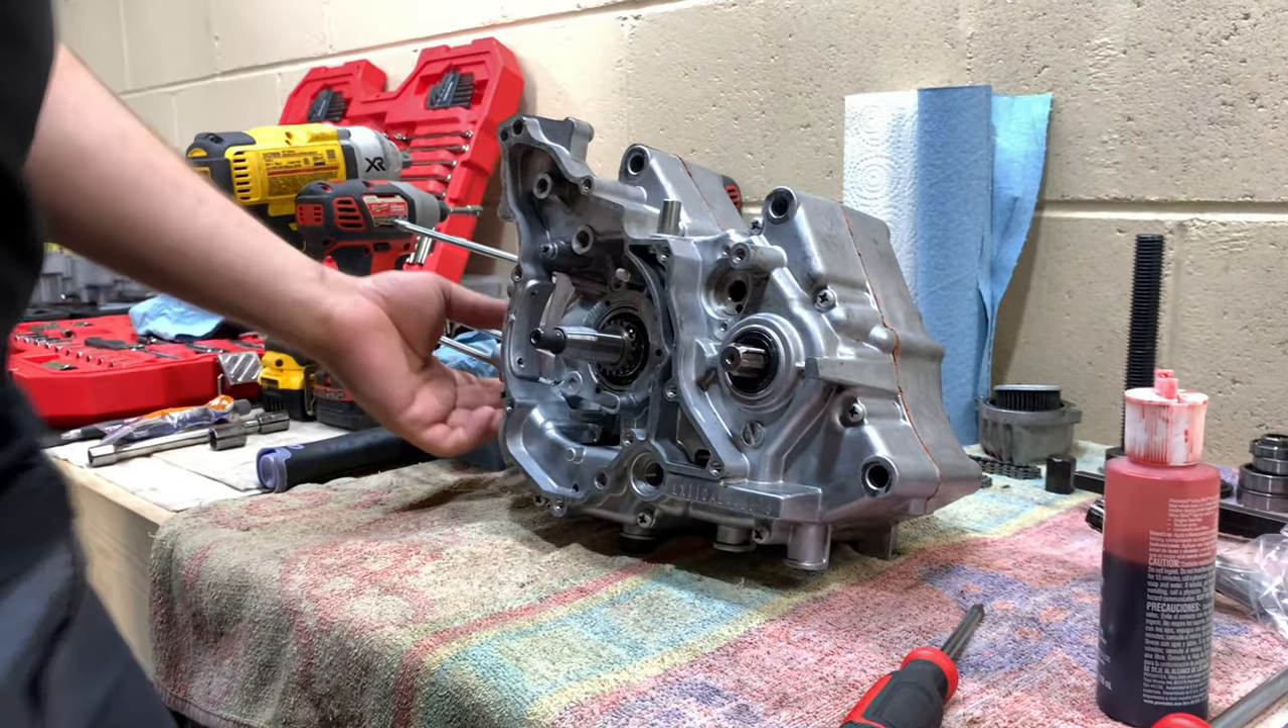That's the lower end back together.